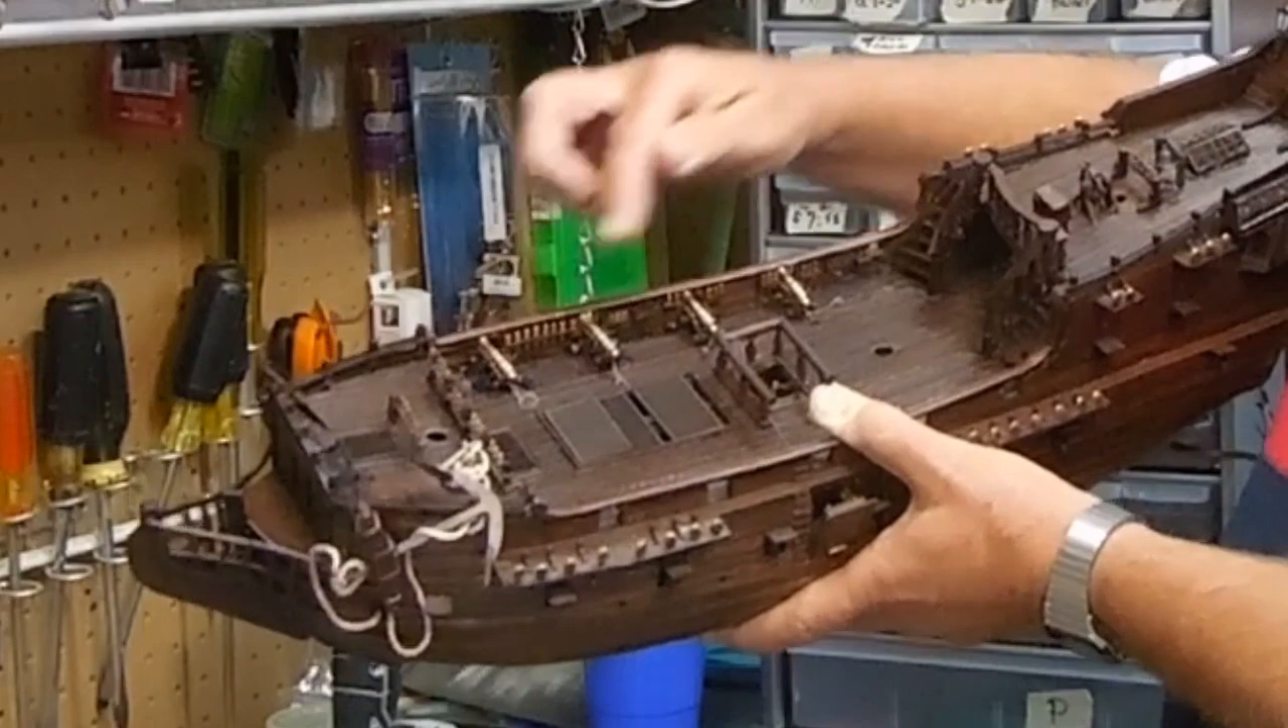So the cannons are in place.